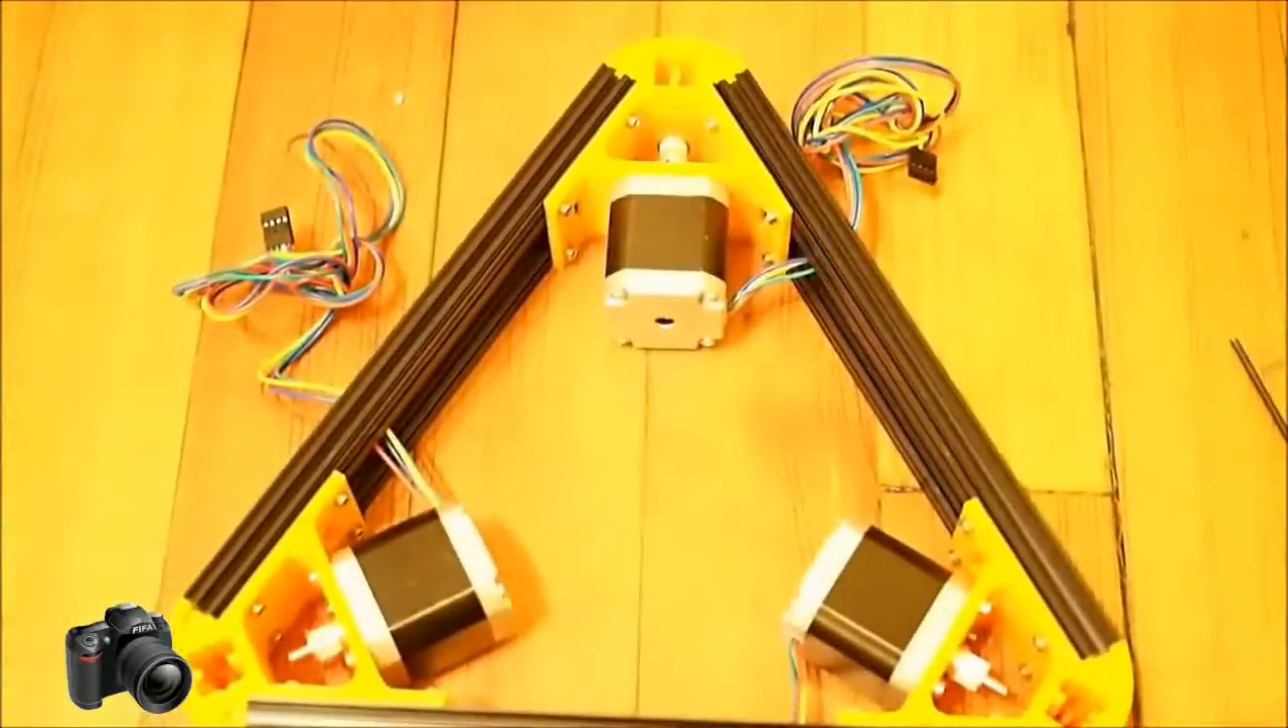You can see now that we have all three motors installed.